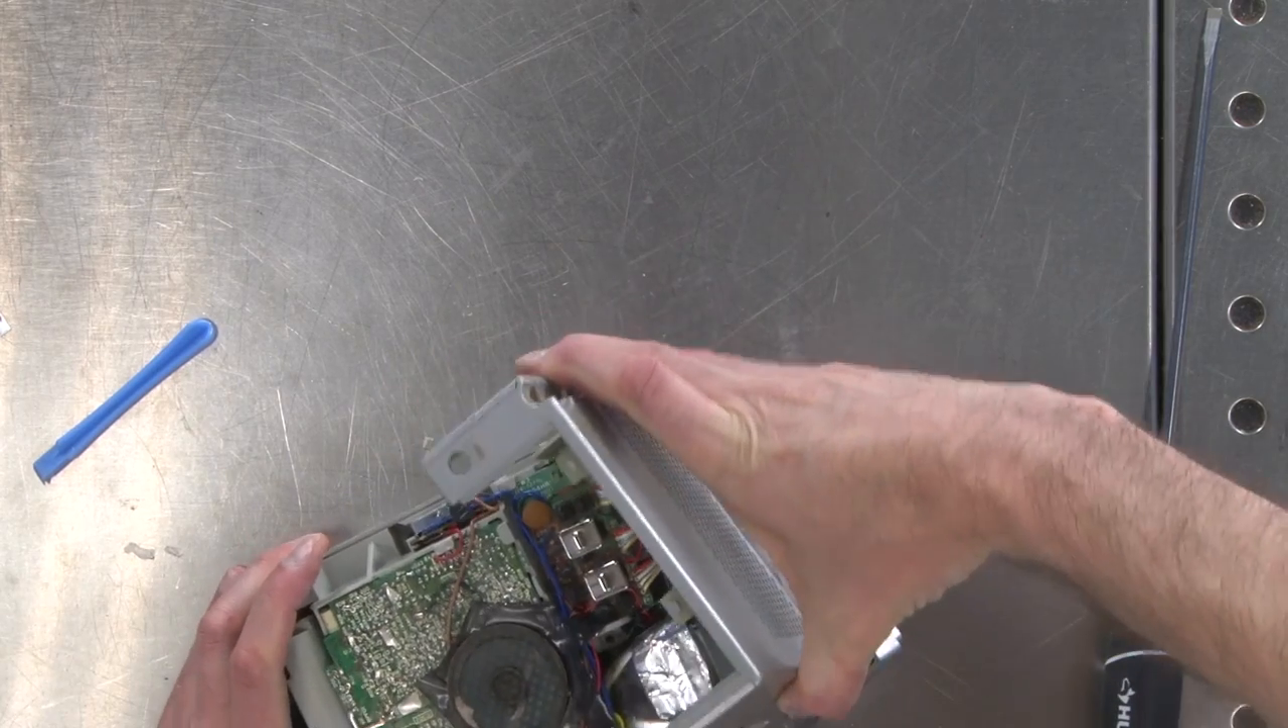Okay, so the top's coming off, and we're in.